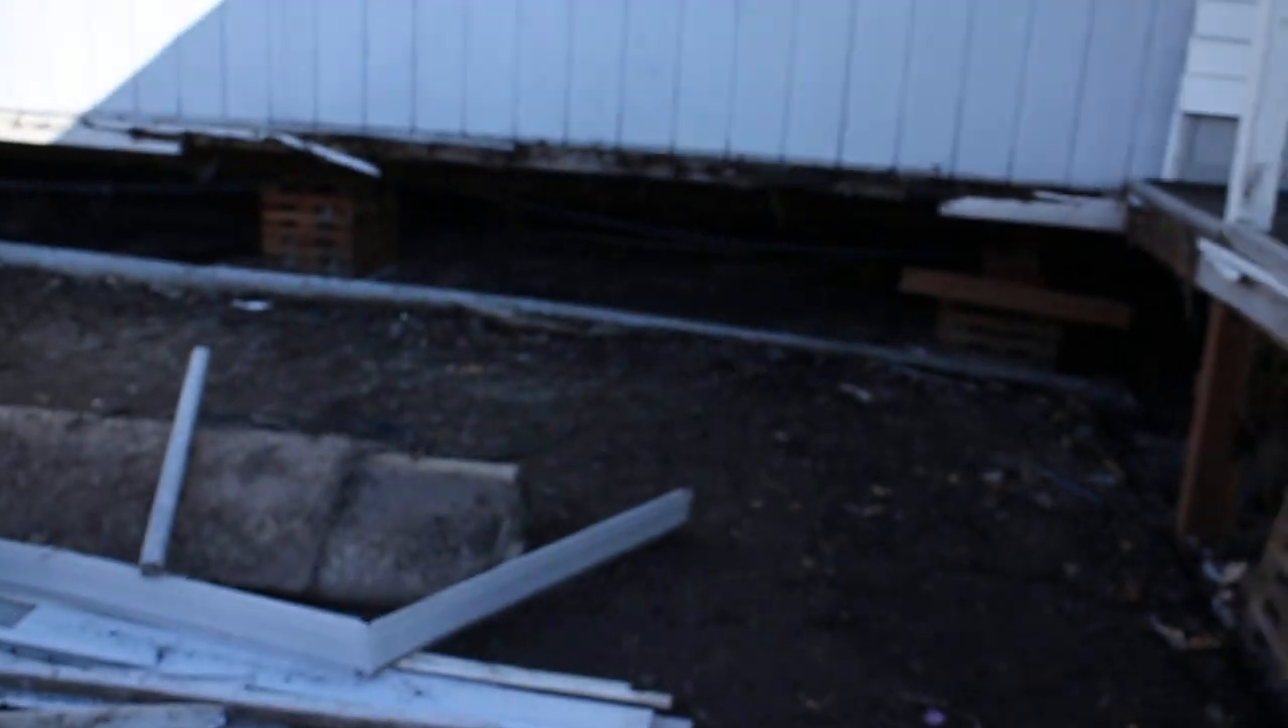You can see there where we've started to take the skirting off.